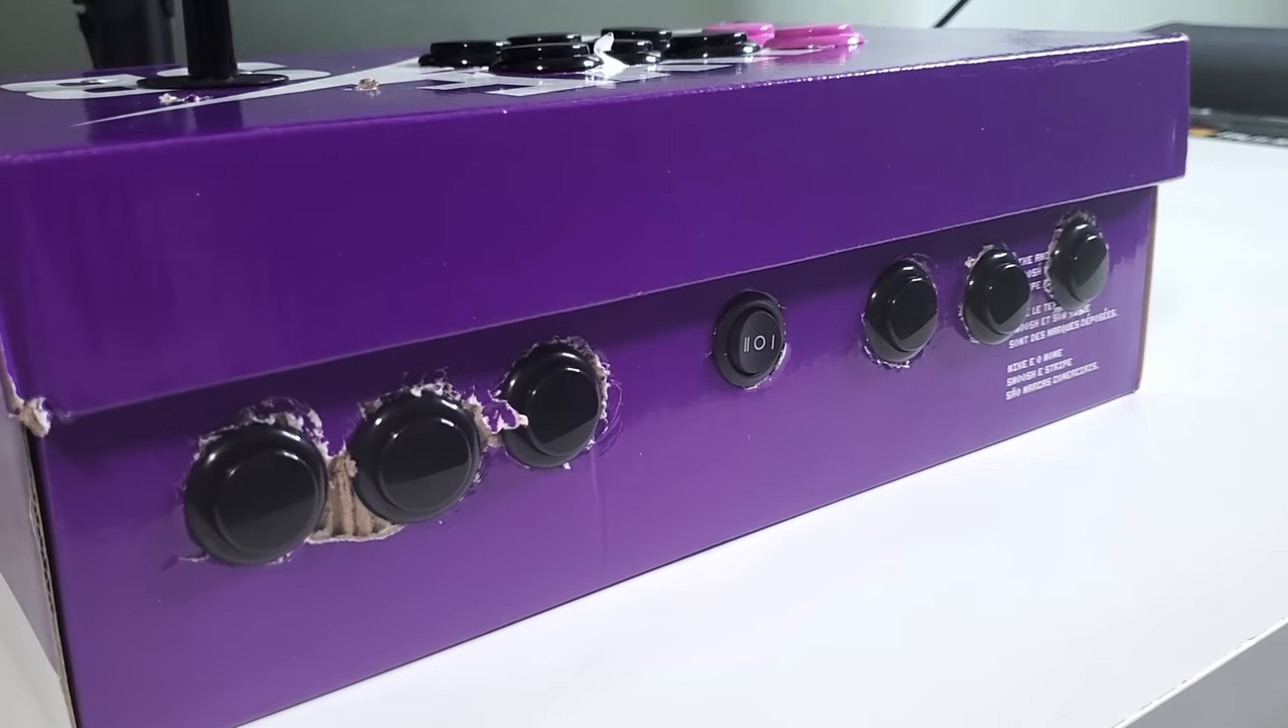As you can see I added the menu buttons to the front.